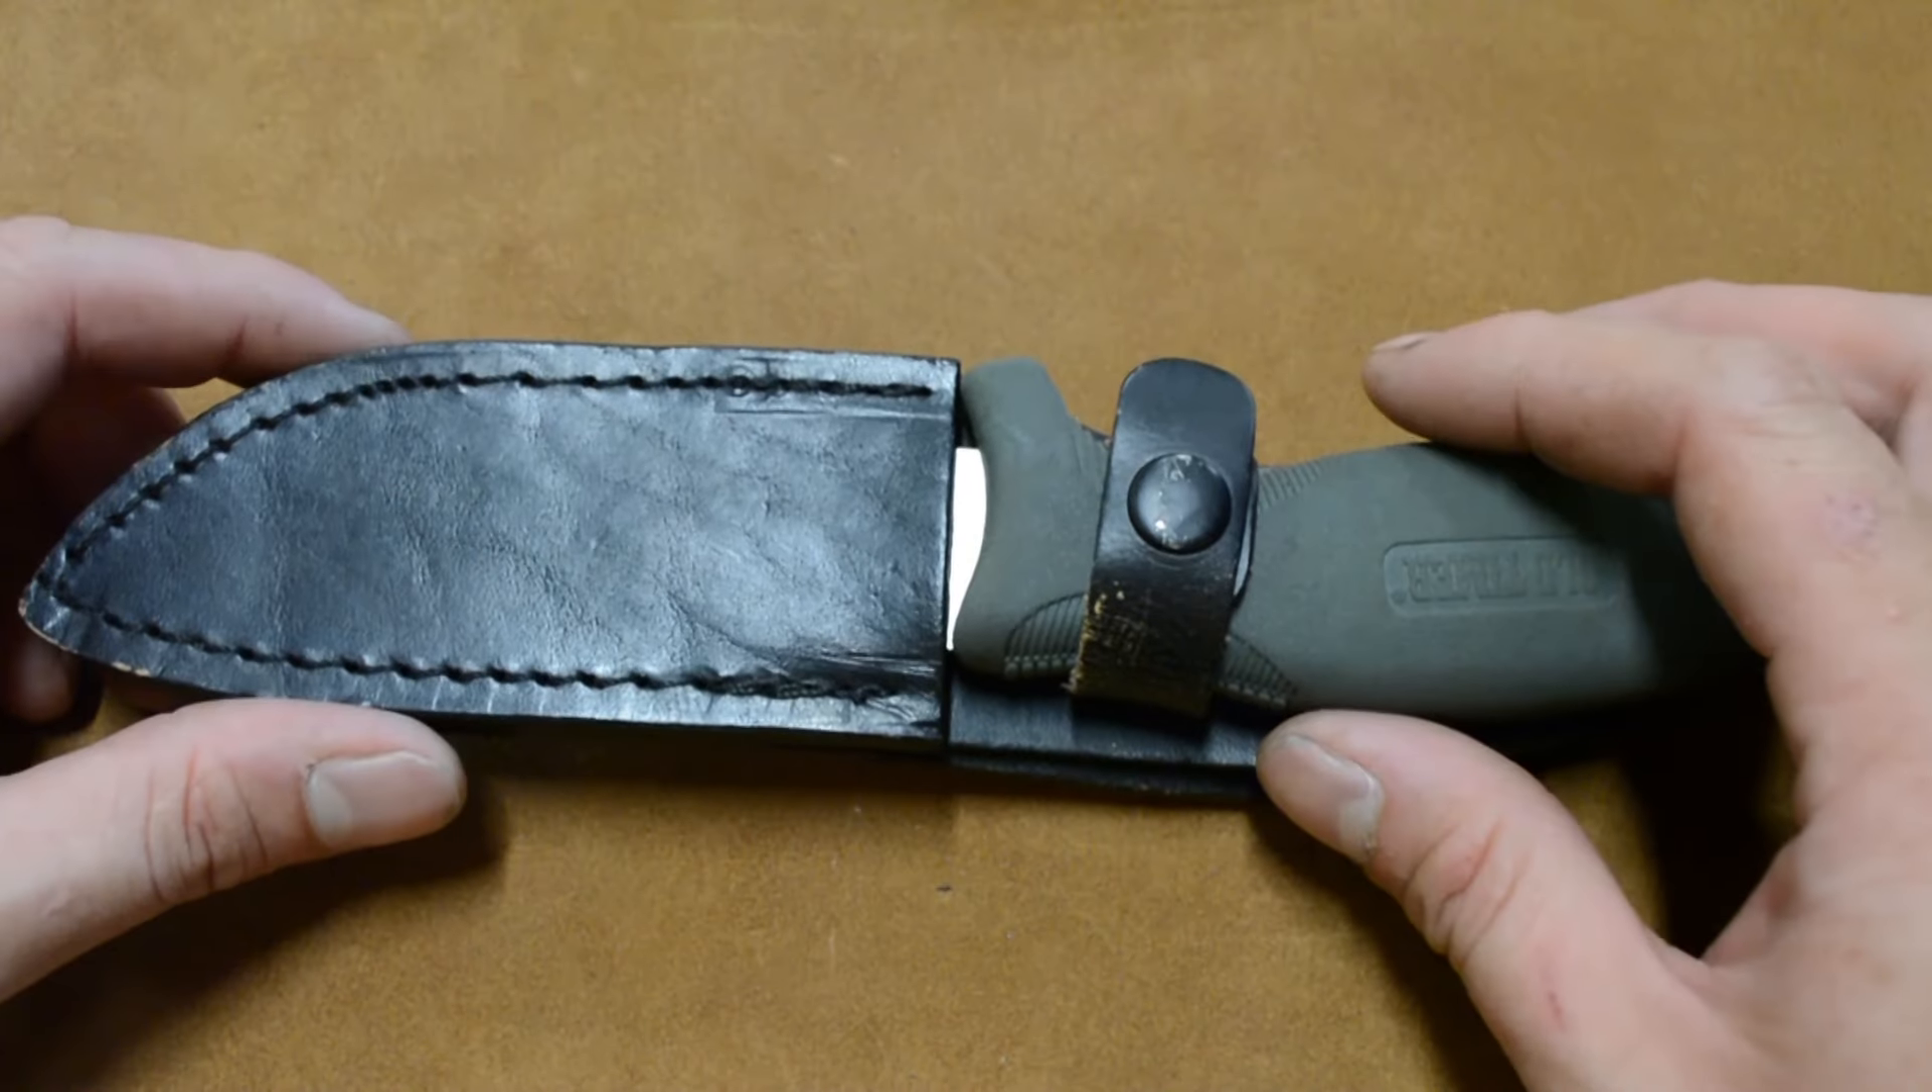And you can see there's this gap here. There's really no thought to making this knife really fit this sheath.